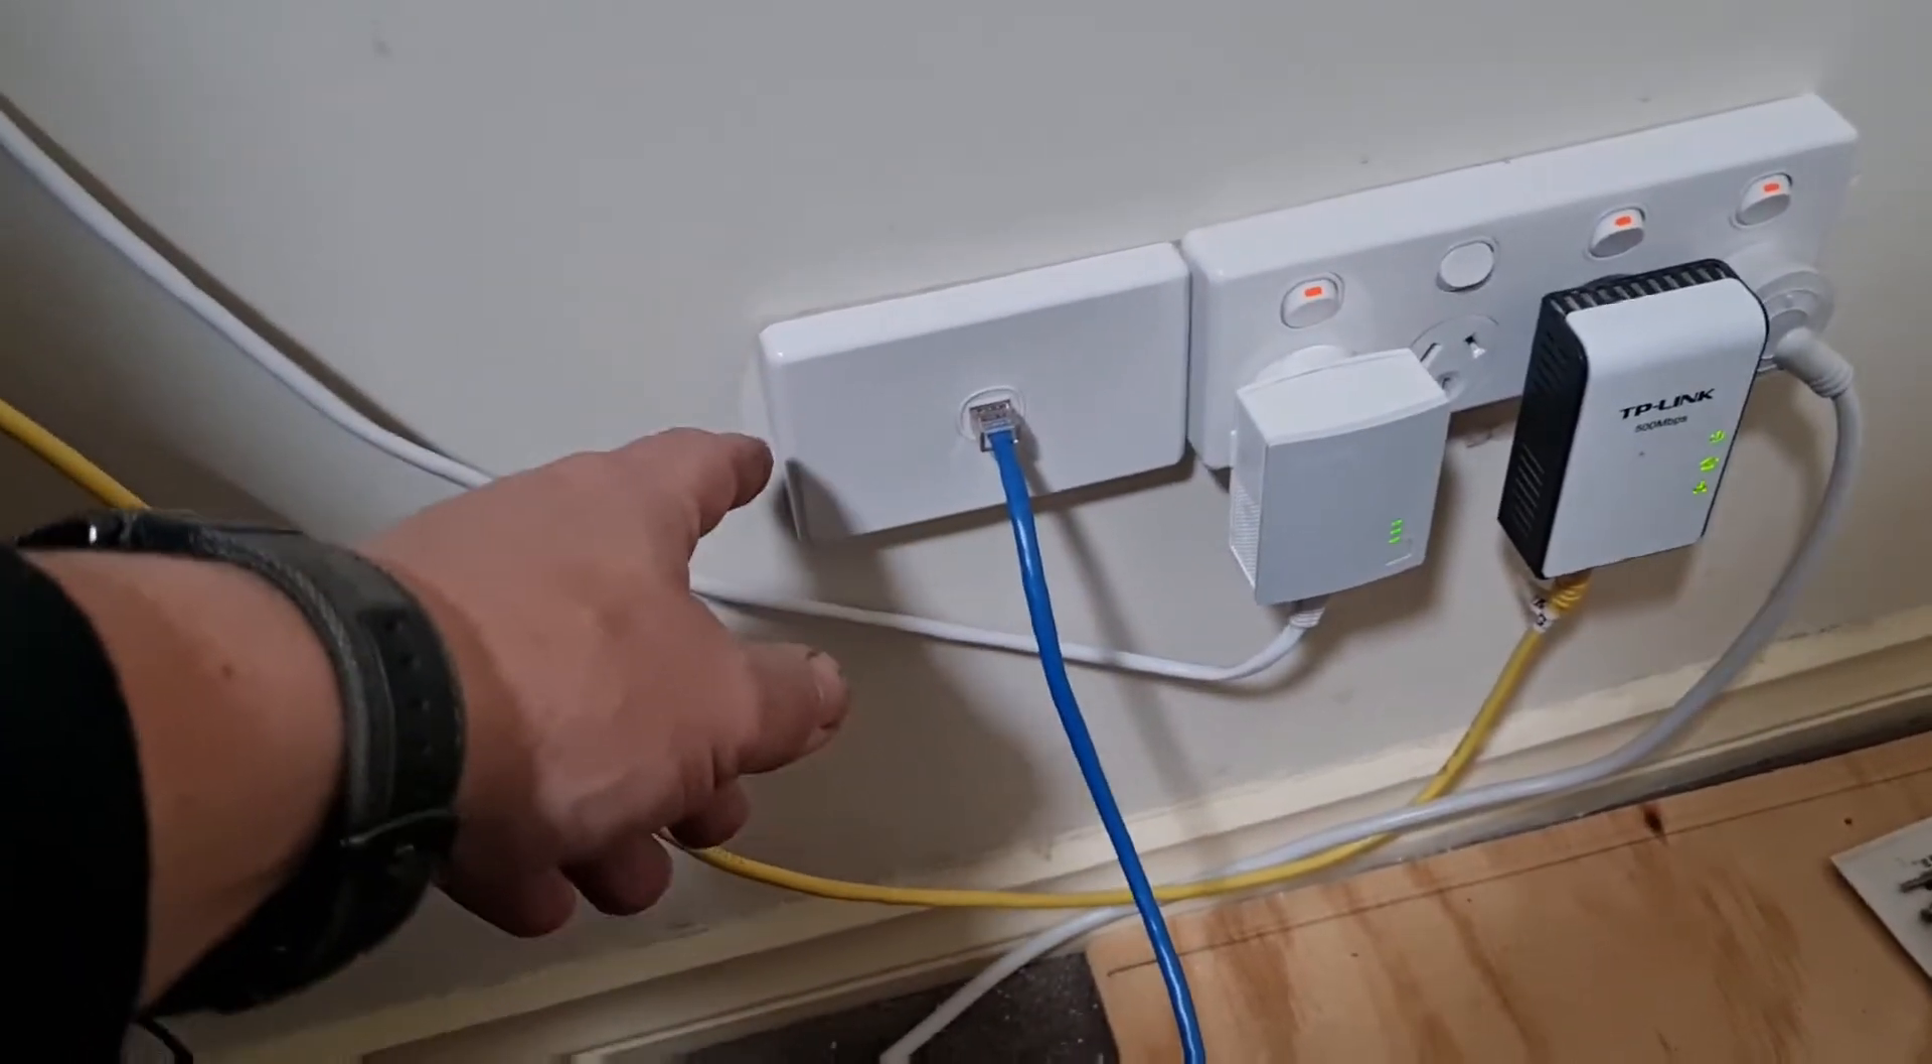And, I've just put this new cover on.